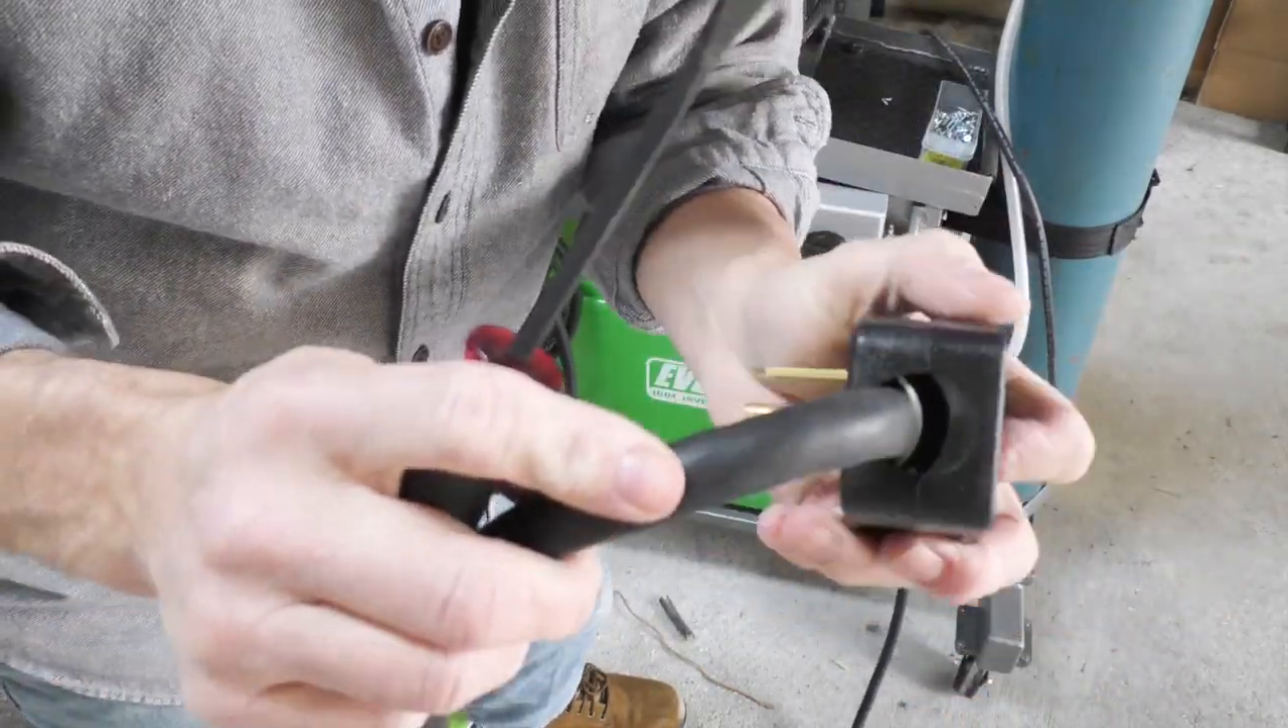And here is our plug. I don't really like that gap right there.